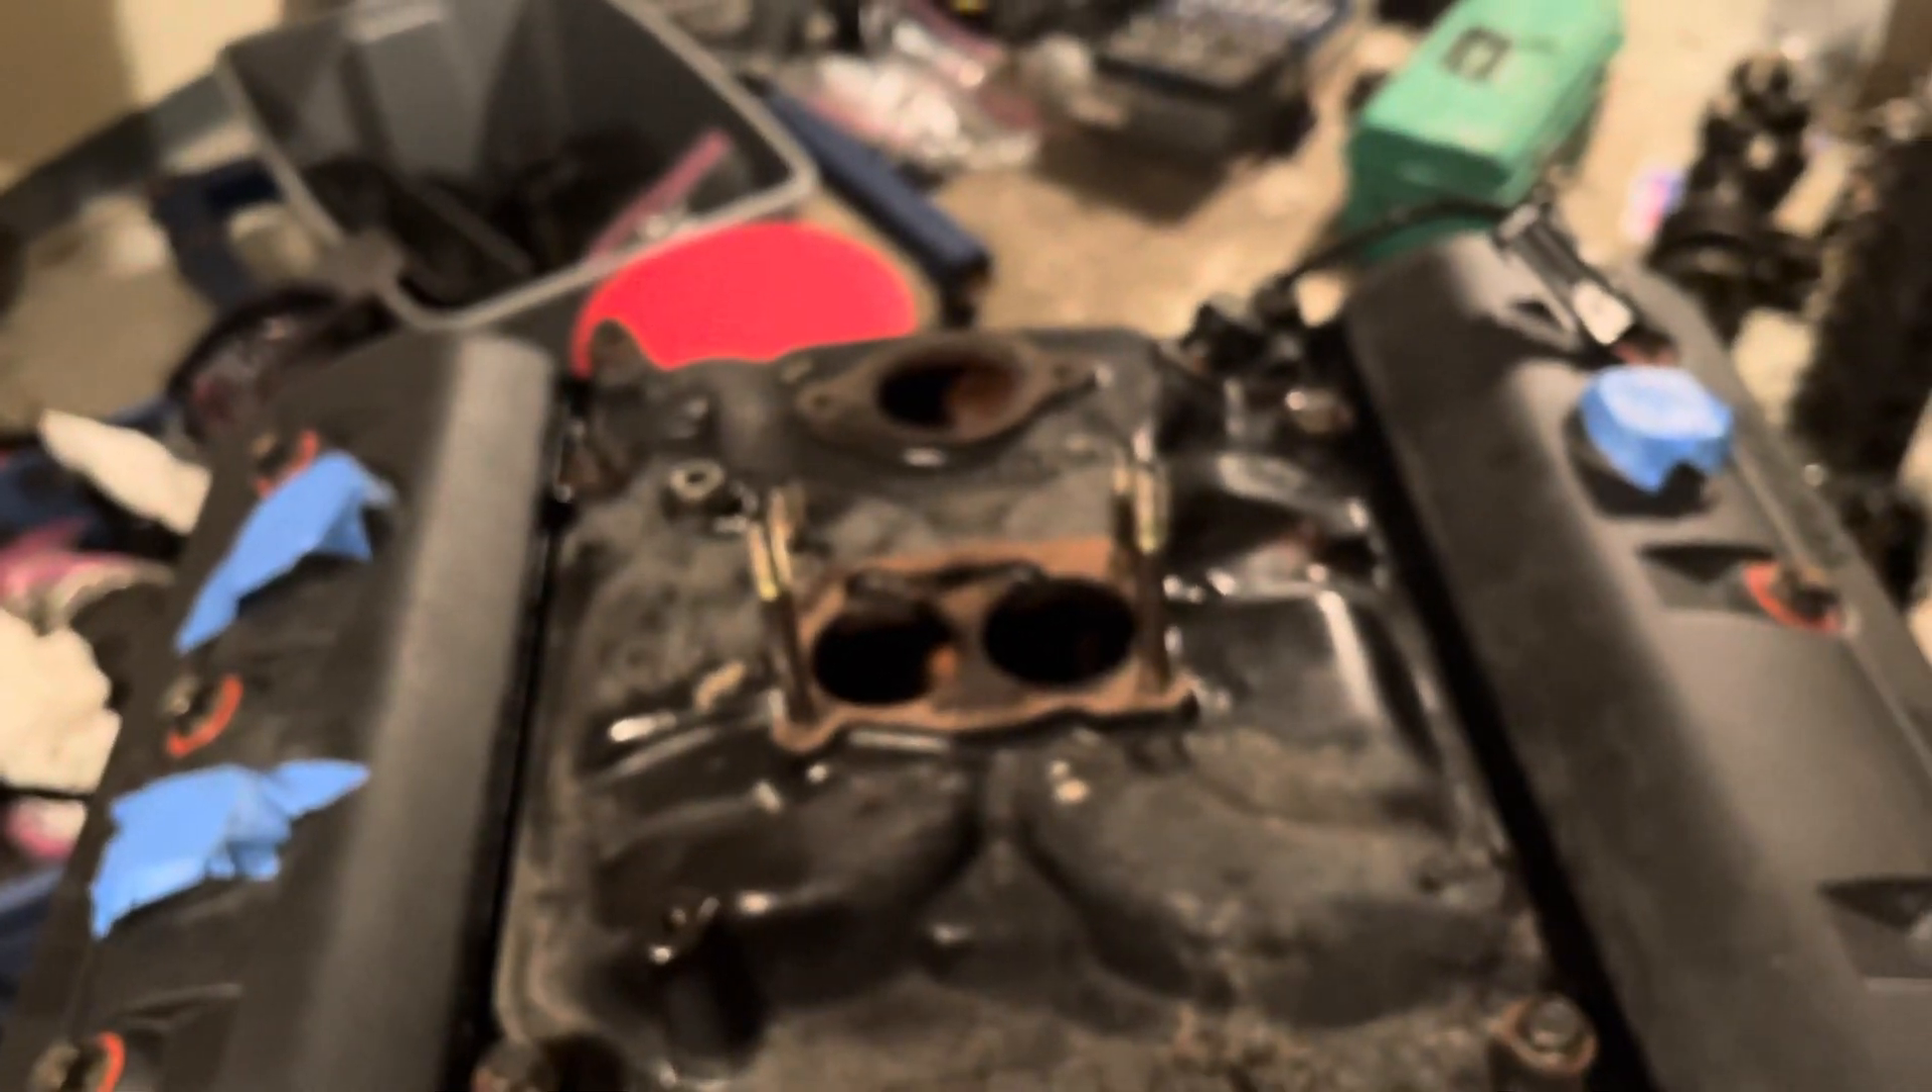The intake manifold is now on.